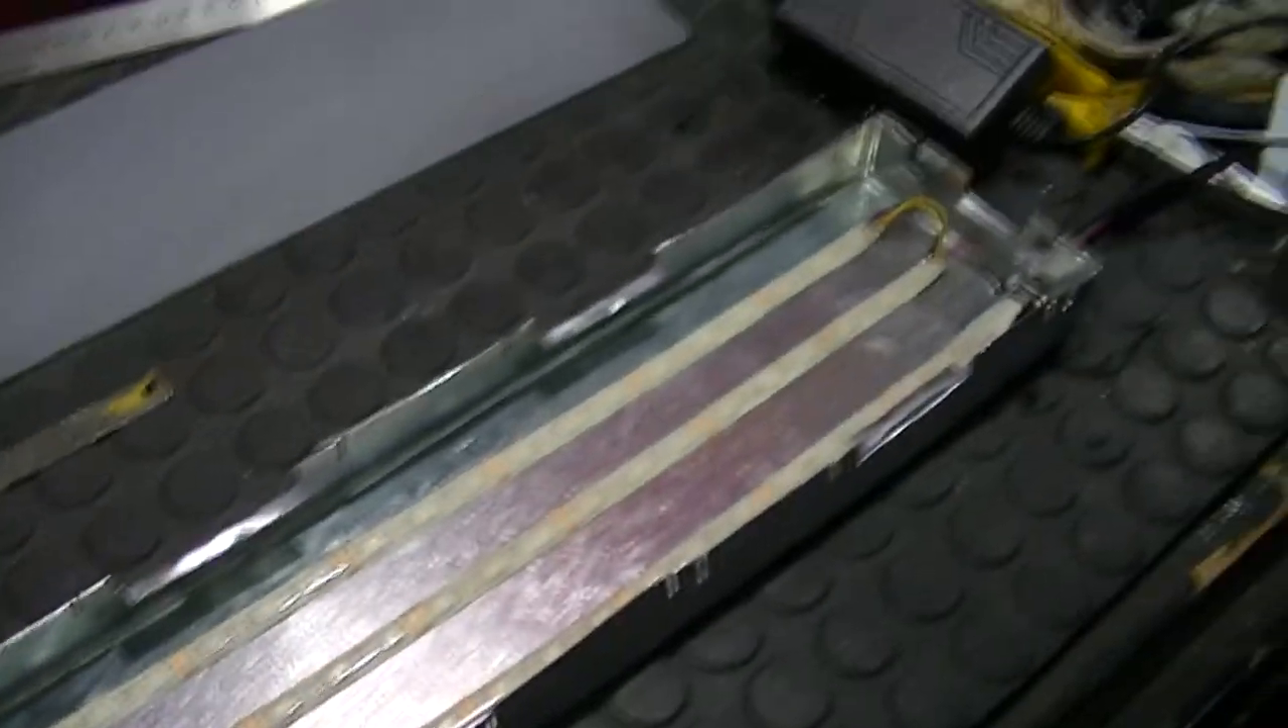Y ya está puesta las tres tiras LED En la planchita que hice en la cajita.